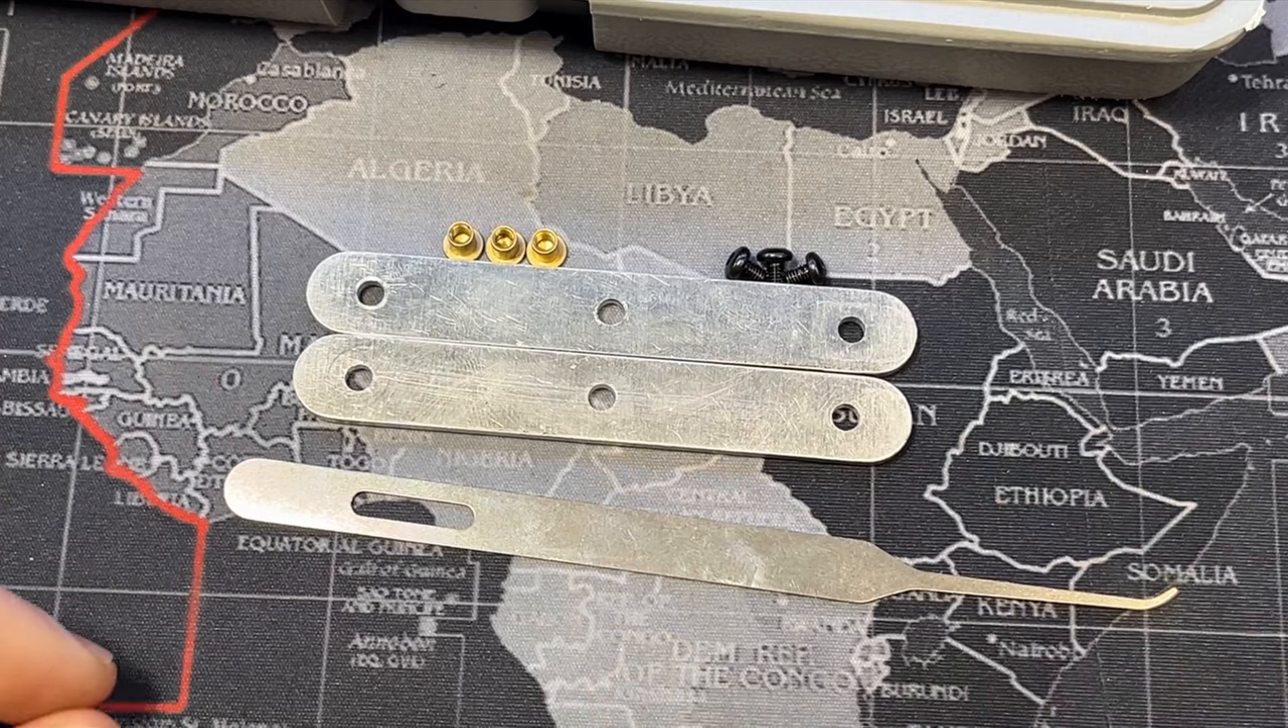We have our screws already out.